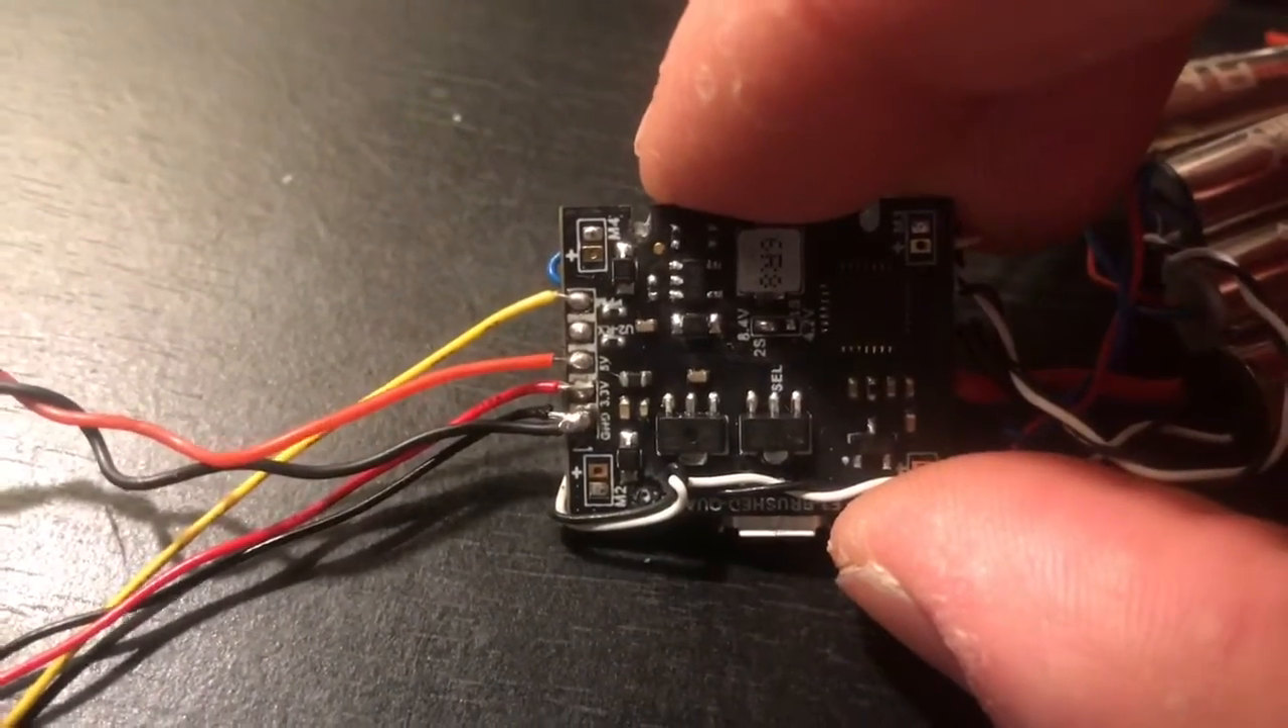The yellow ppm is soldered to the ppm pad which is the last pad on this little brushed micro board.